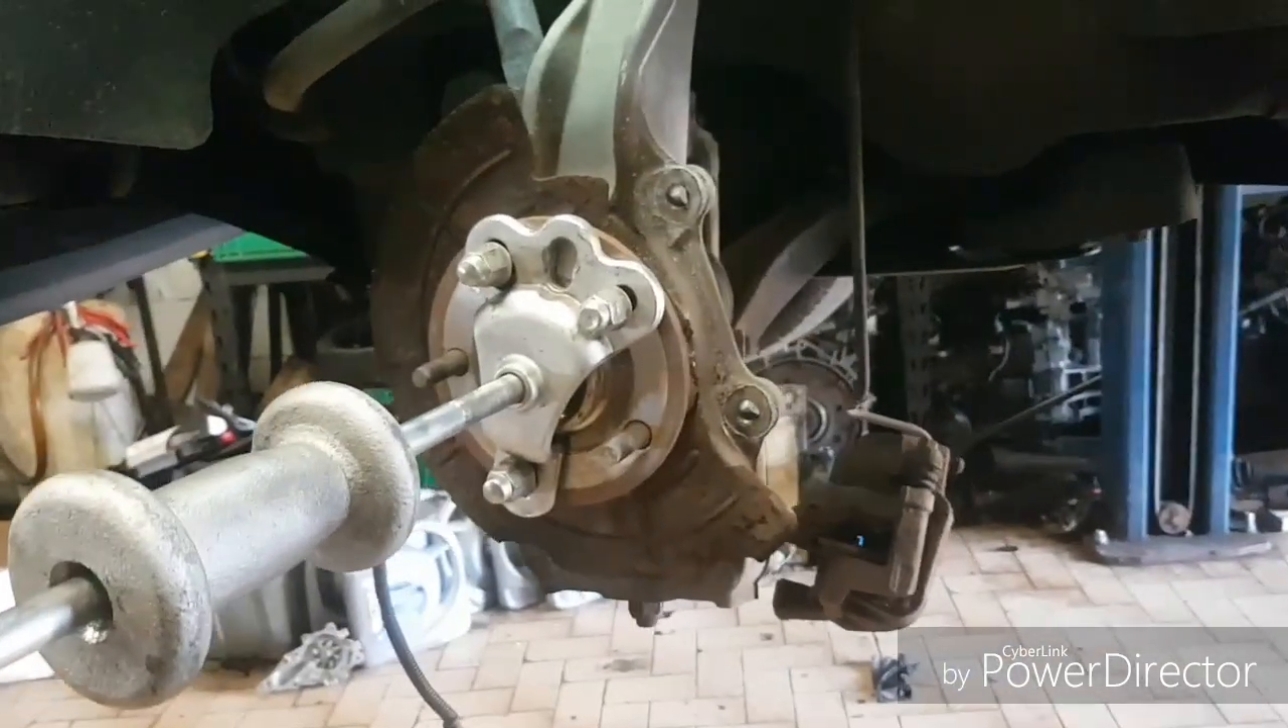We got our slide hammer mounted with the hub adapter.